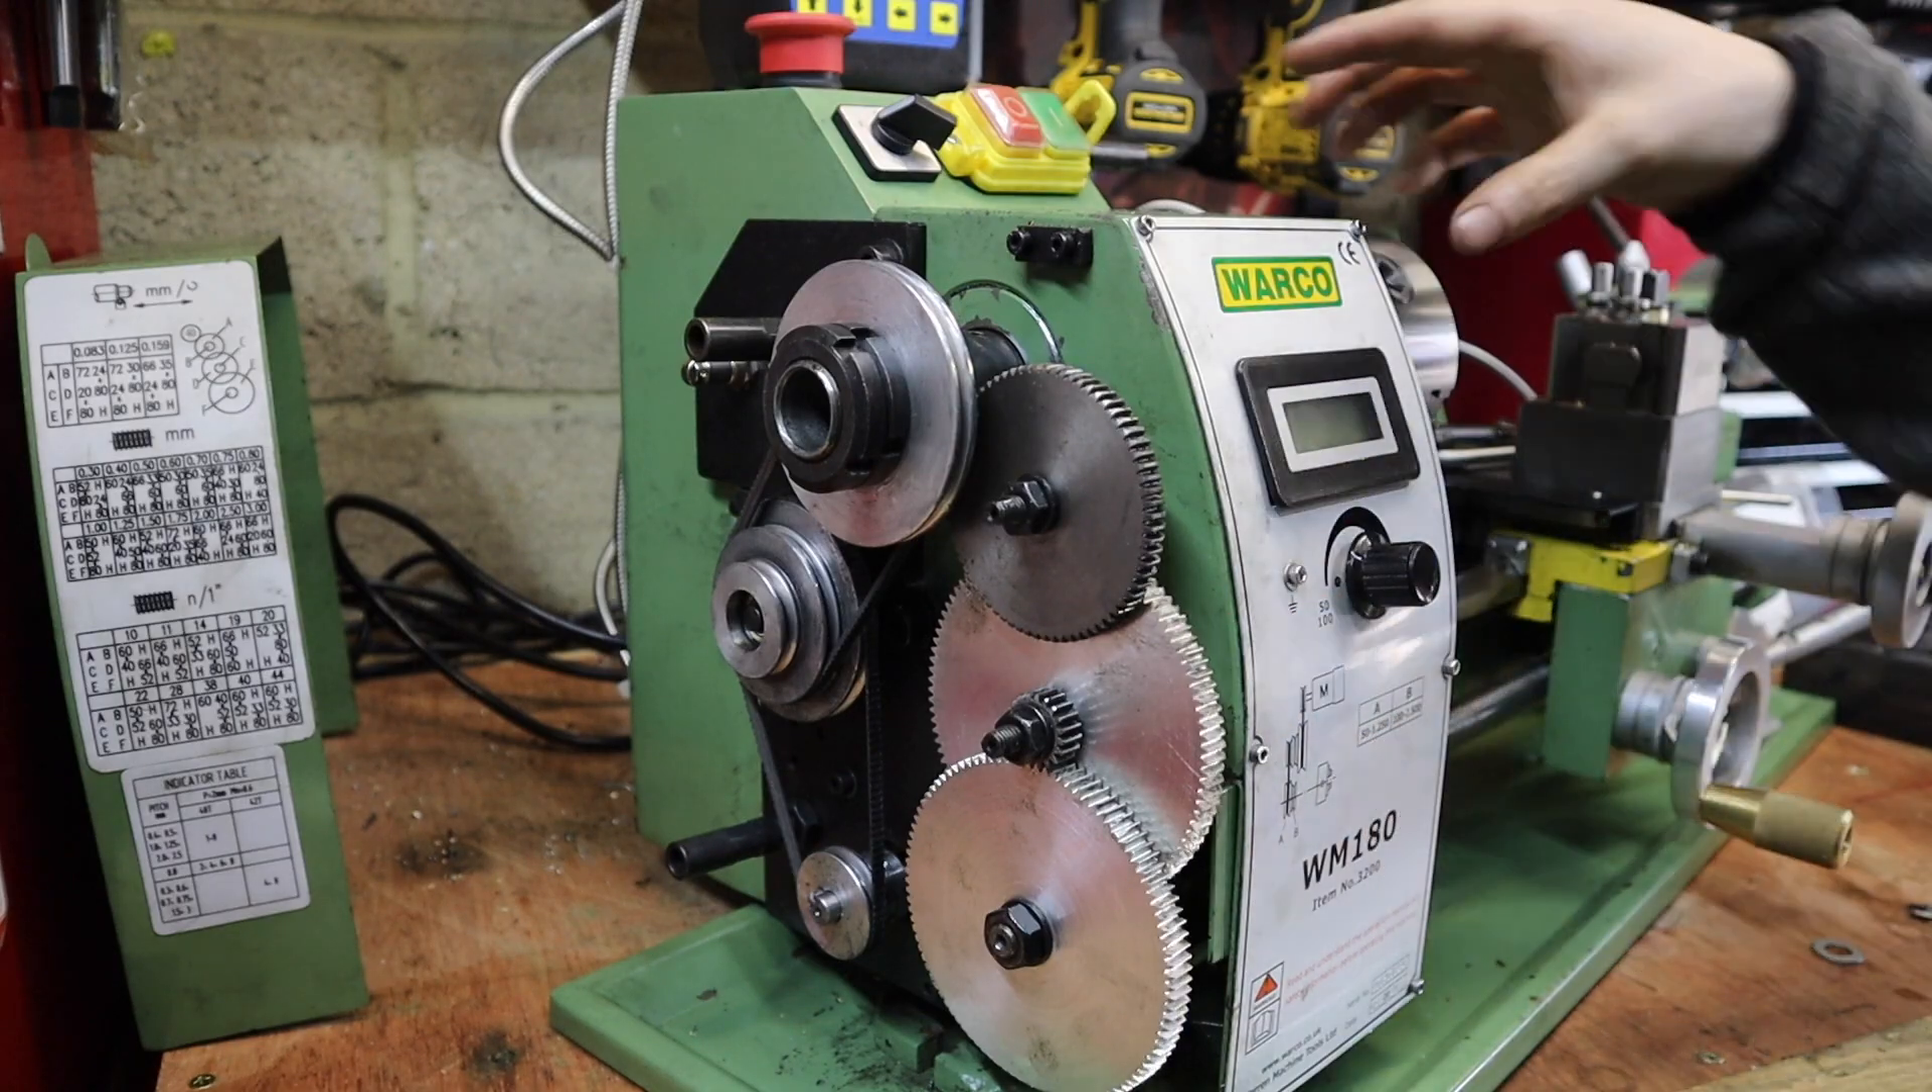And just like that the new gears are now on the mini lathe.